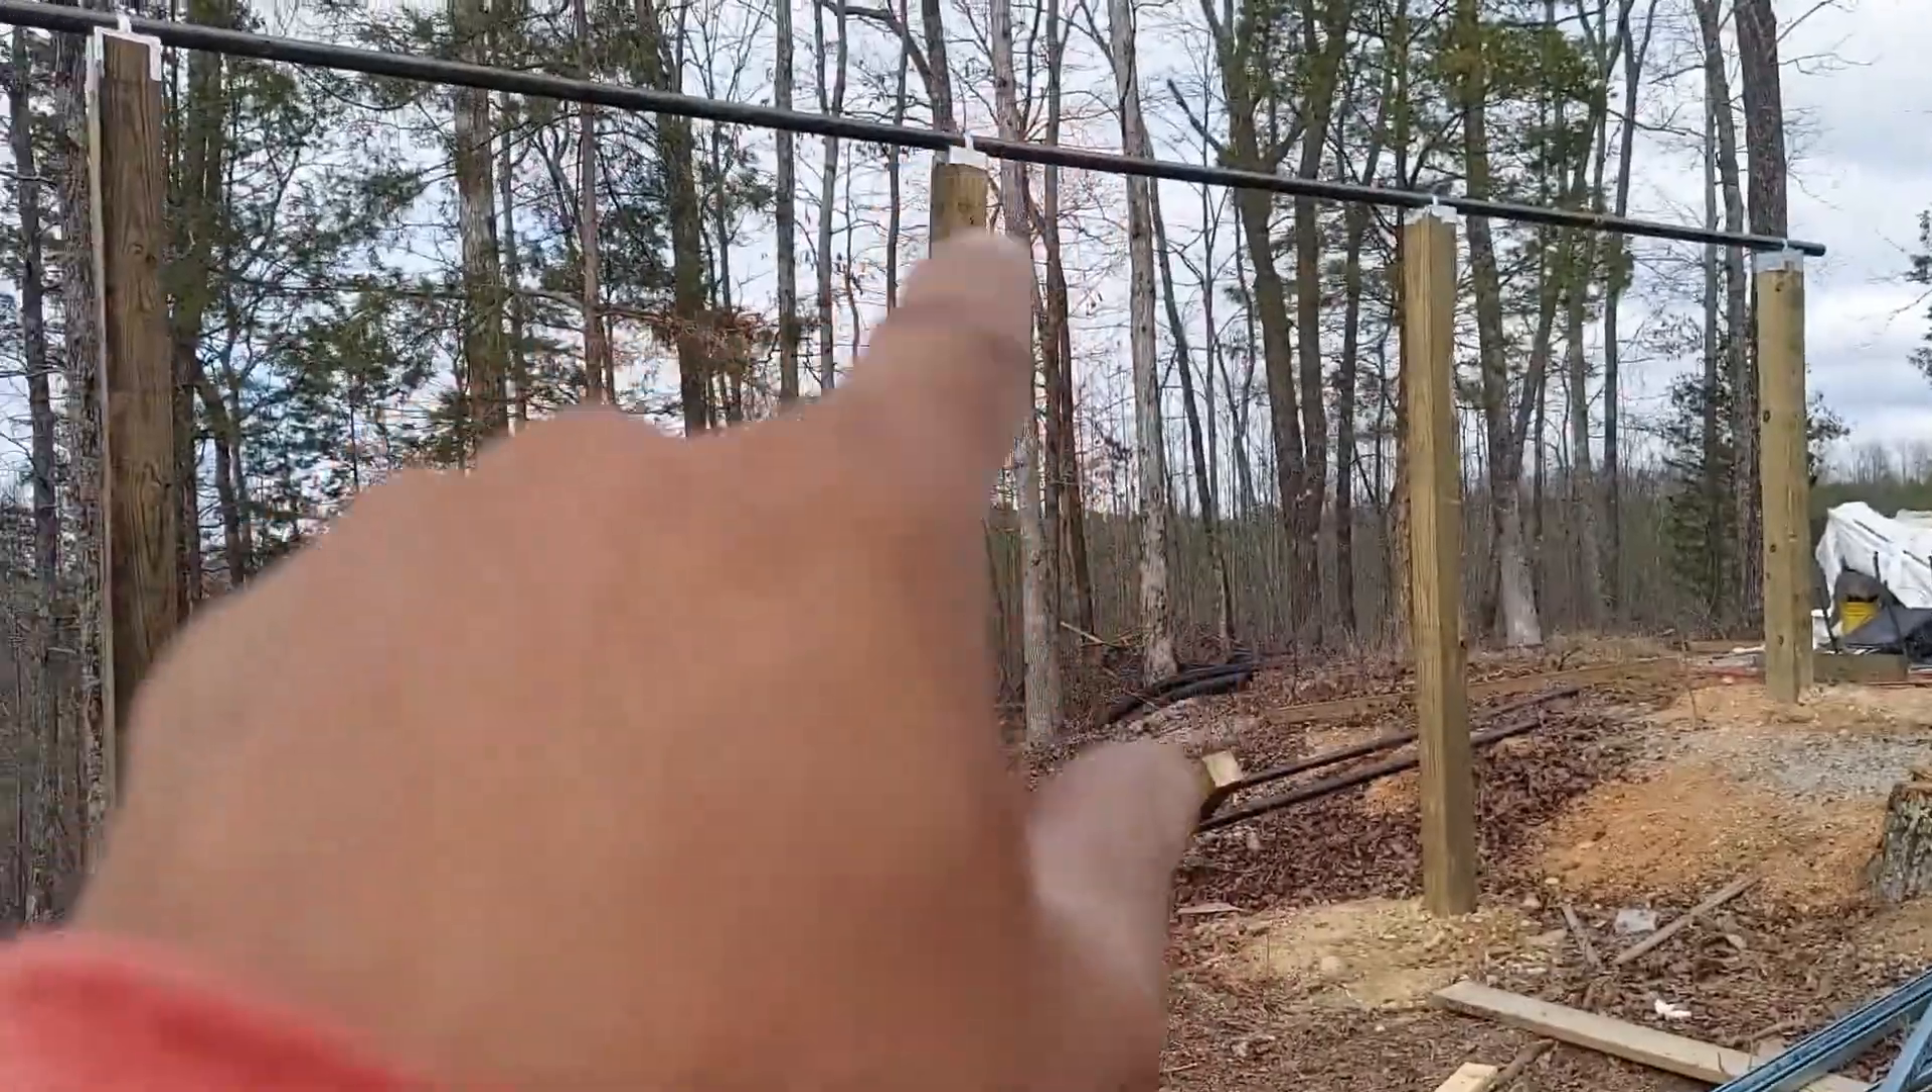As you can see, we already got the posts in the ground.